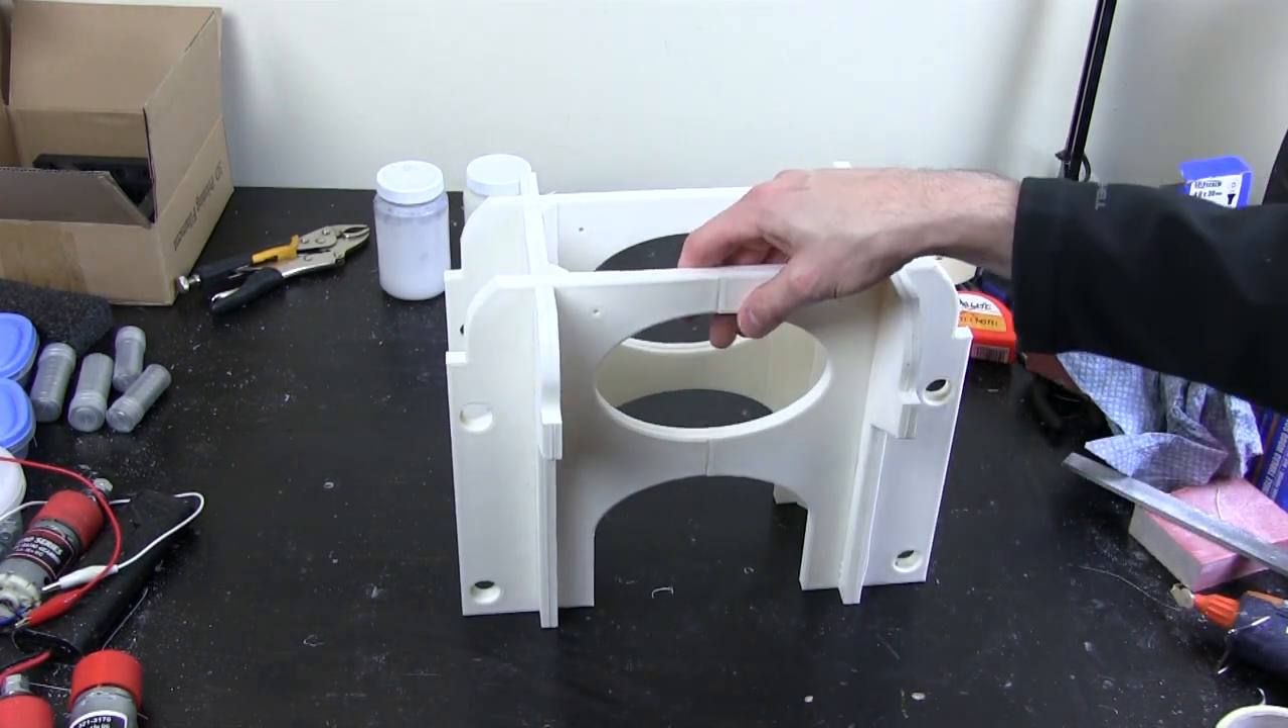Here's the completed piece for the center foot mounting so it's the complete grid and we've got the obviously the eight now curved pieces that lock into the chassis.